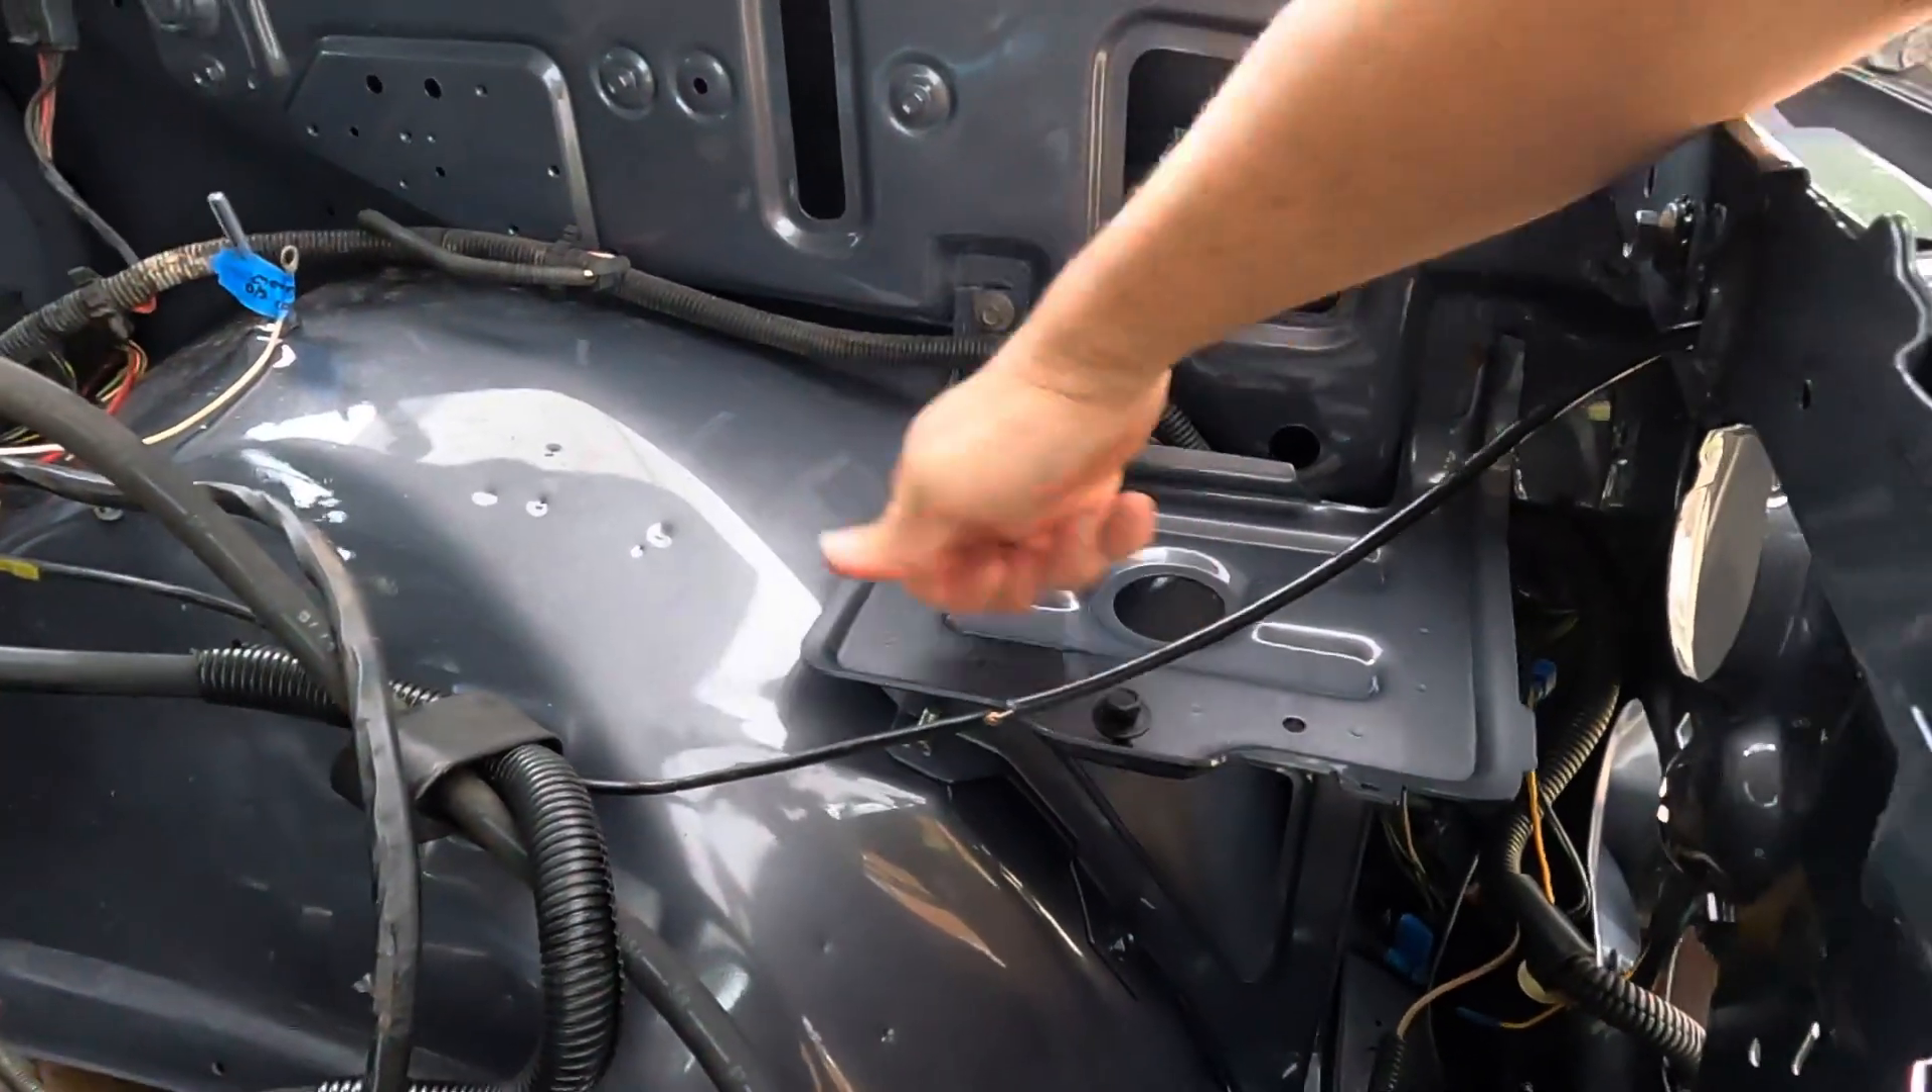I also got the battery tray completely installed now, so that thing is, it is in there, turned out great too.